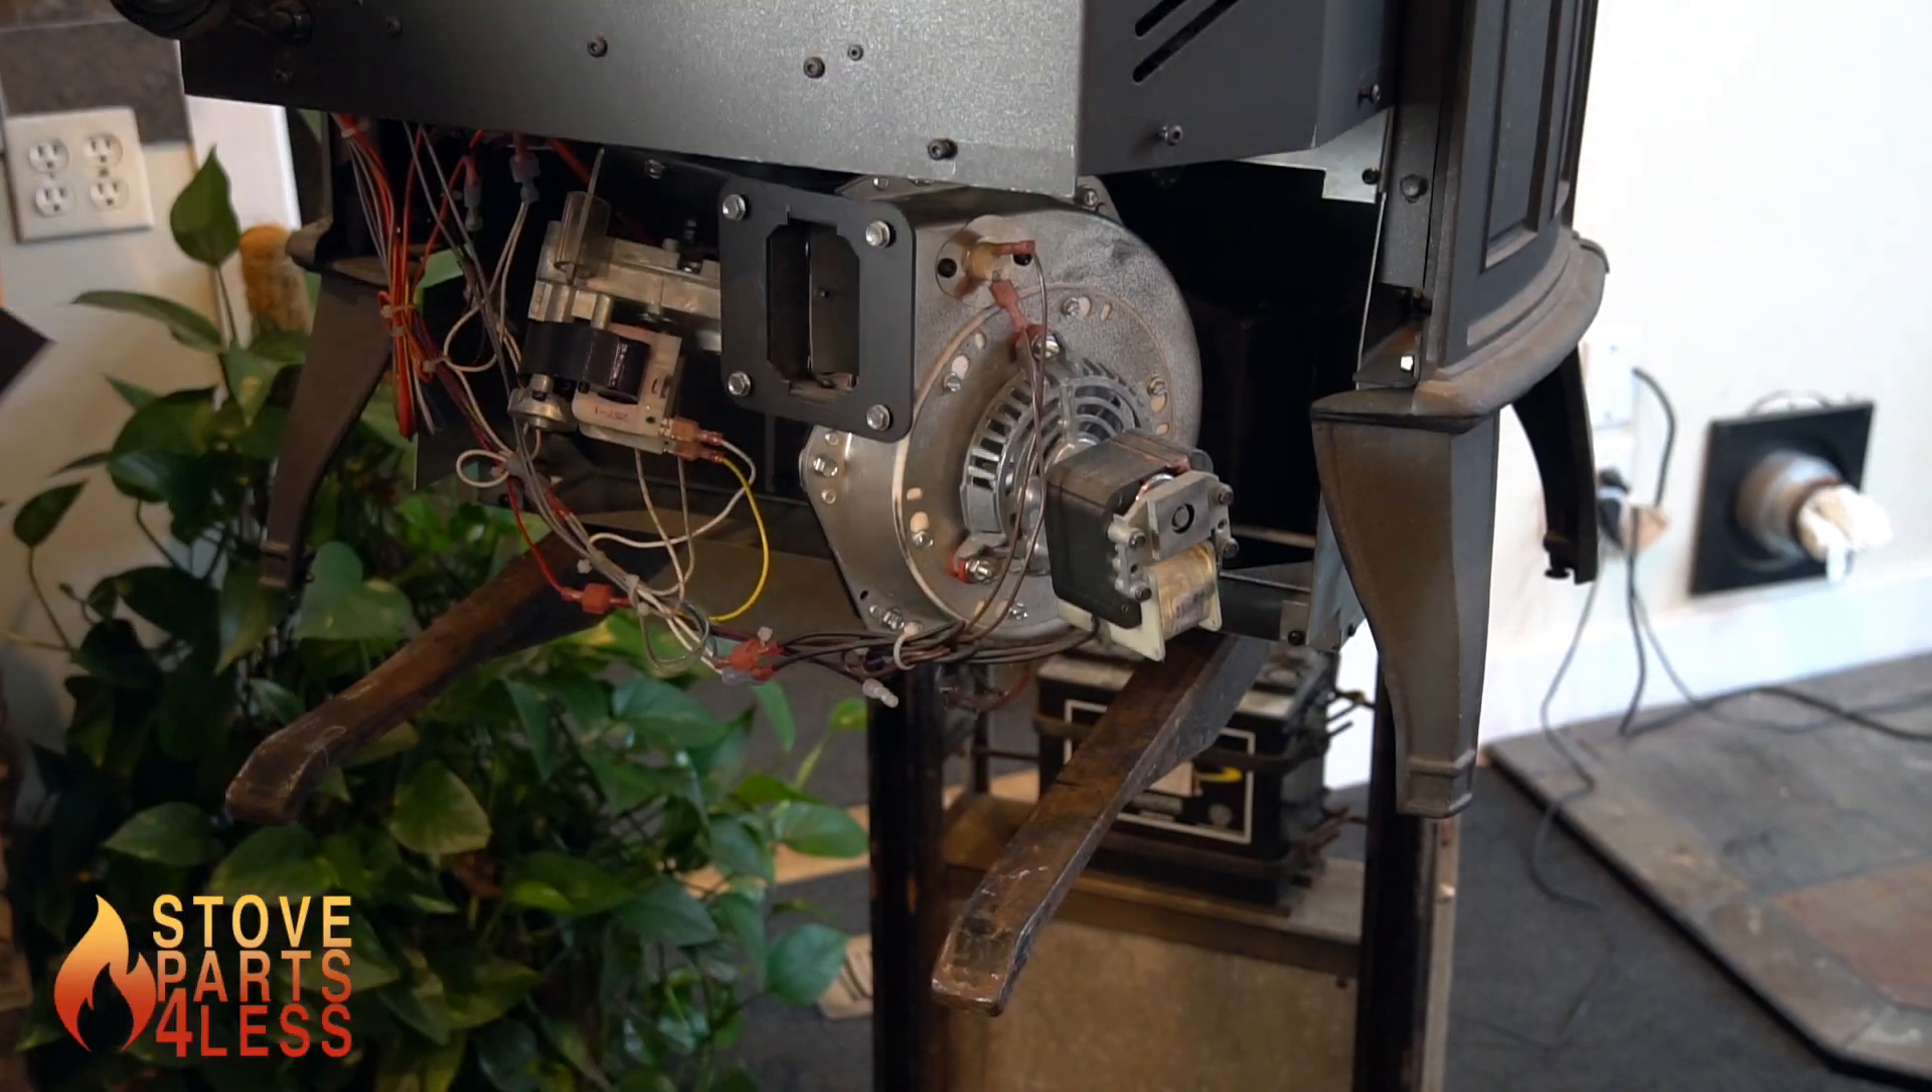Now everything inside the mechanical cabinet is exposed.